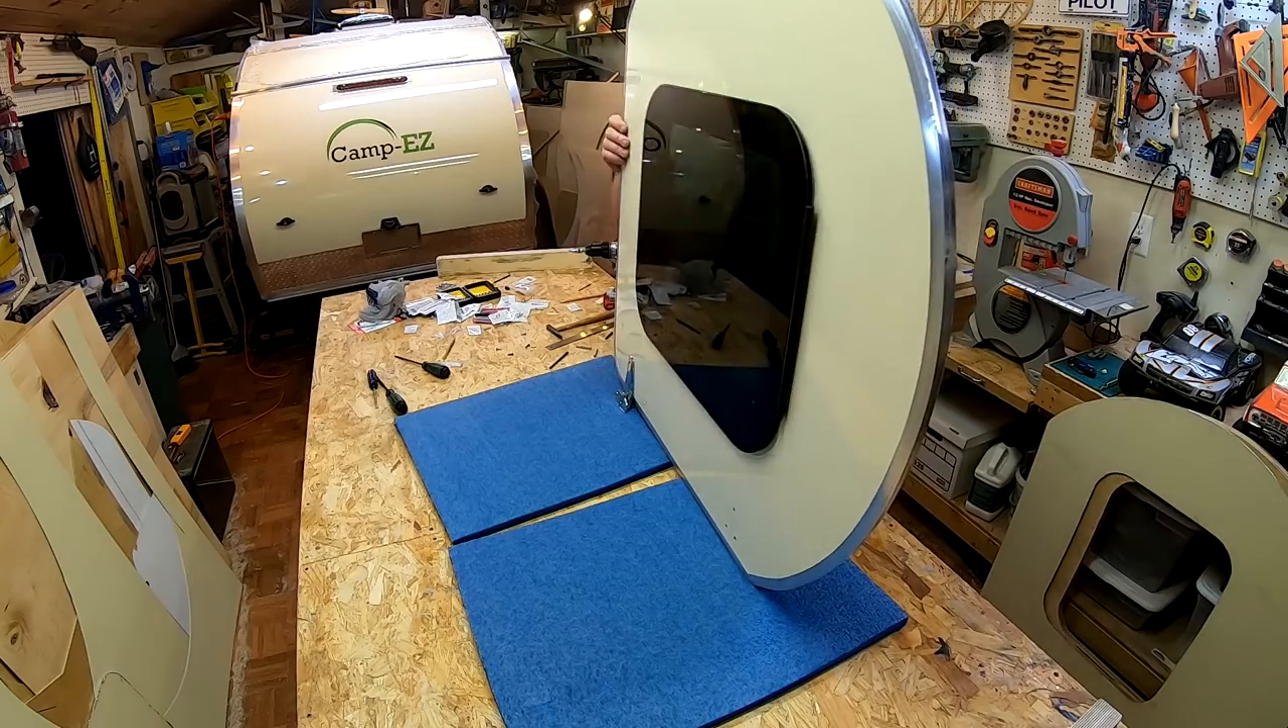So it looks like the window is in.